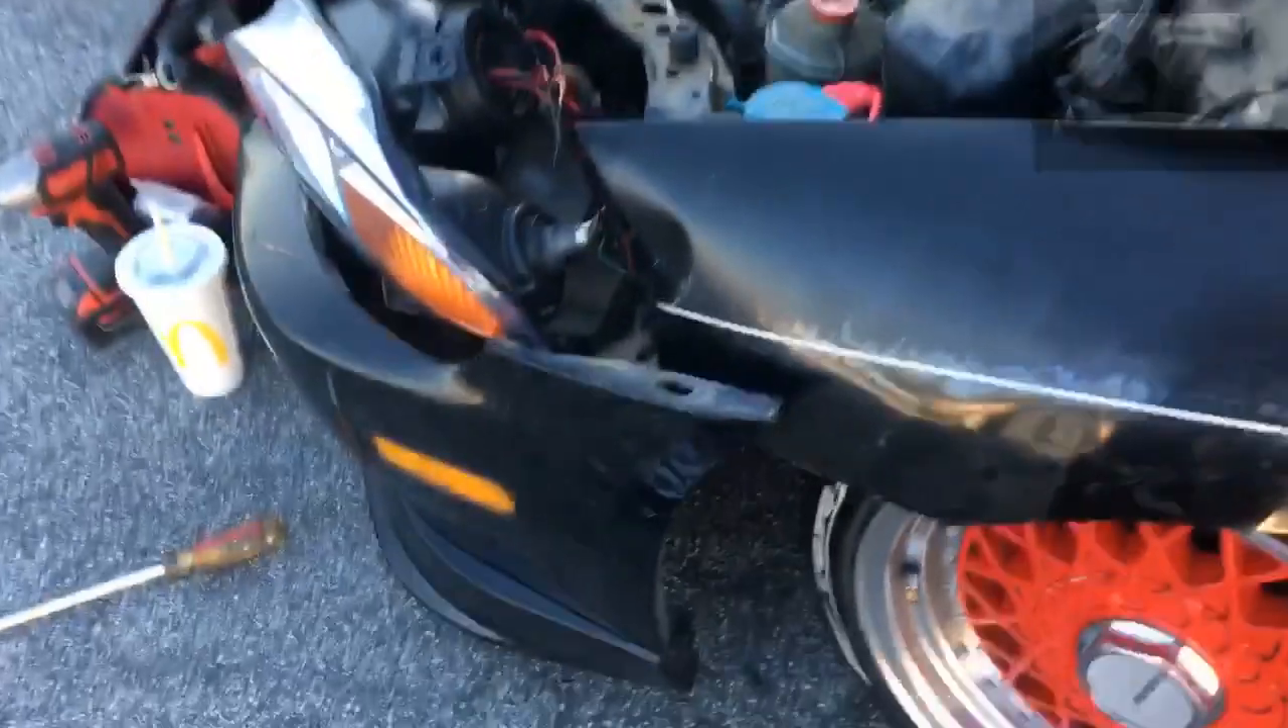It looks like the fender pushed out the headlight.